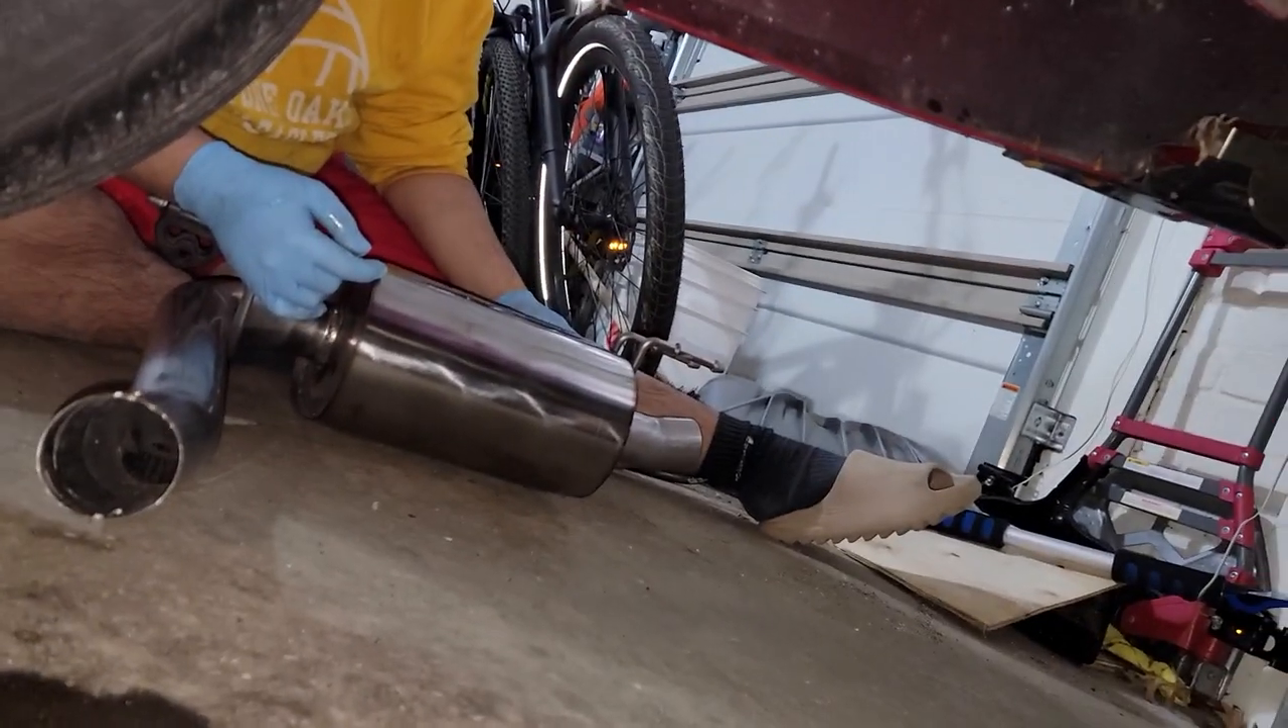Now we're in the process of putting the last muffler on which is on the passenger side.